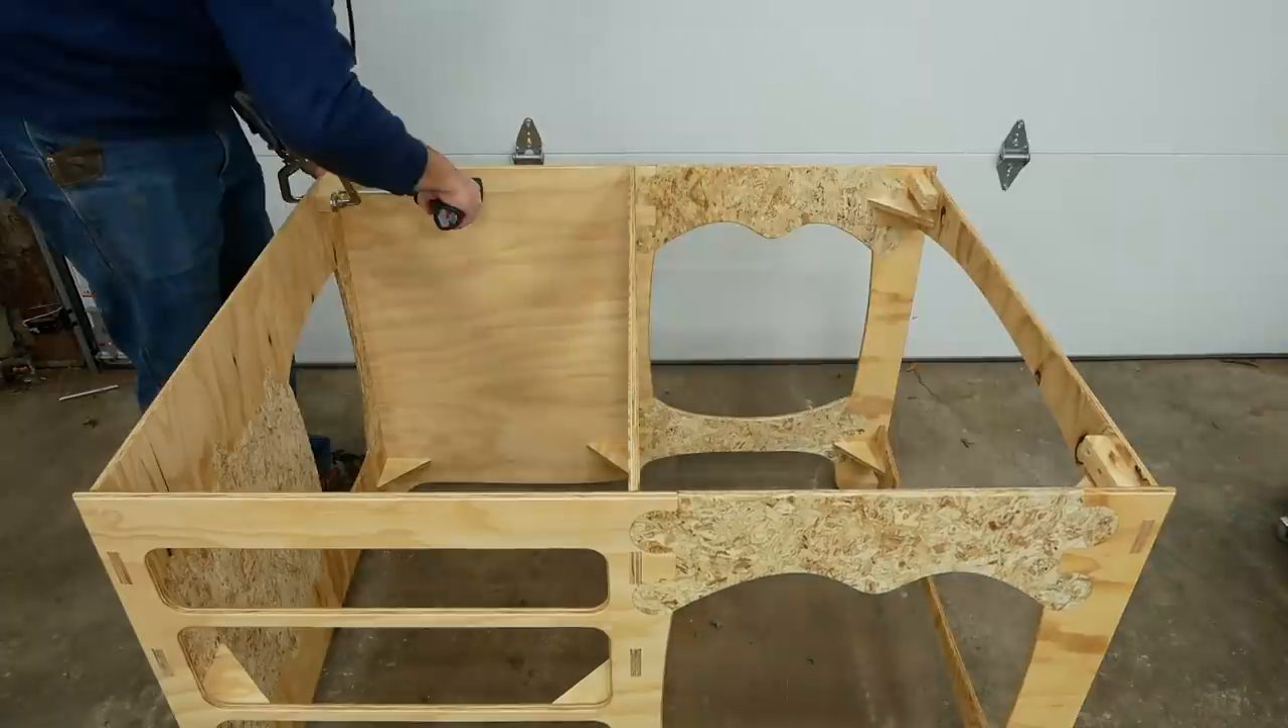Obviously, this table's not done yet. Perhaps more obviously, there's no CNC router on it yet.